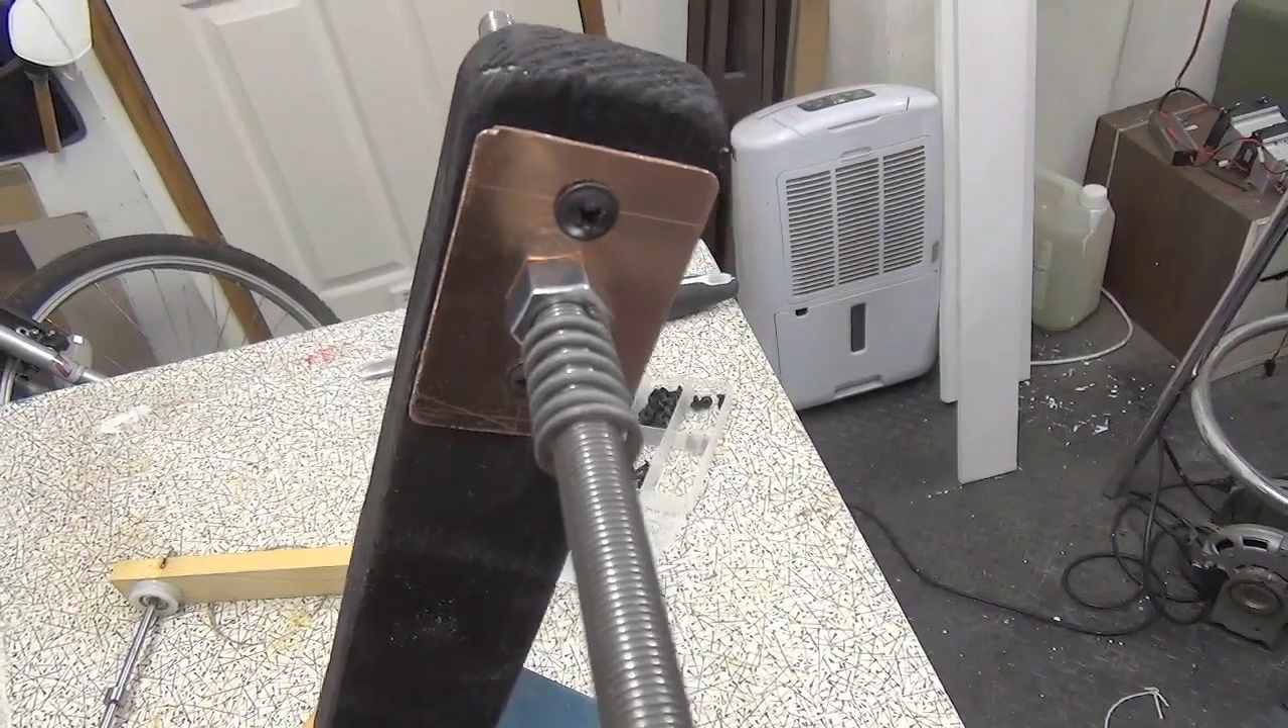I've put a plate on the feed arm.